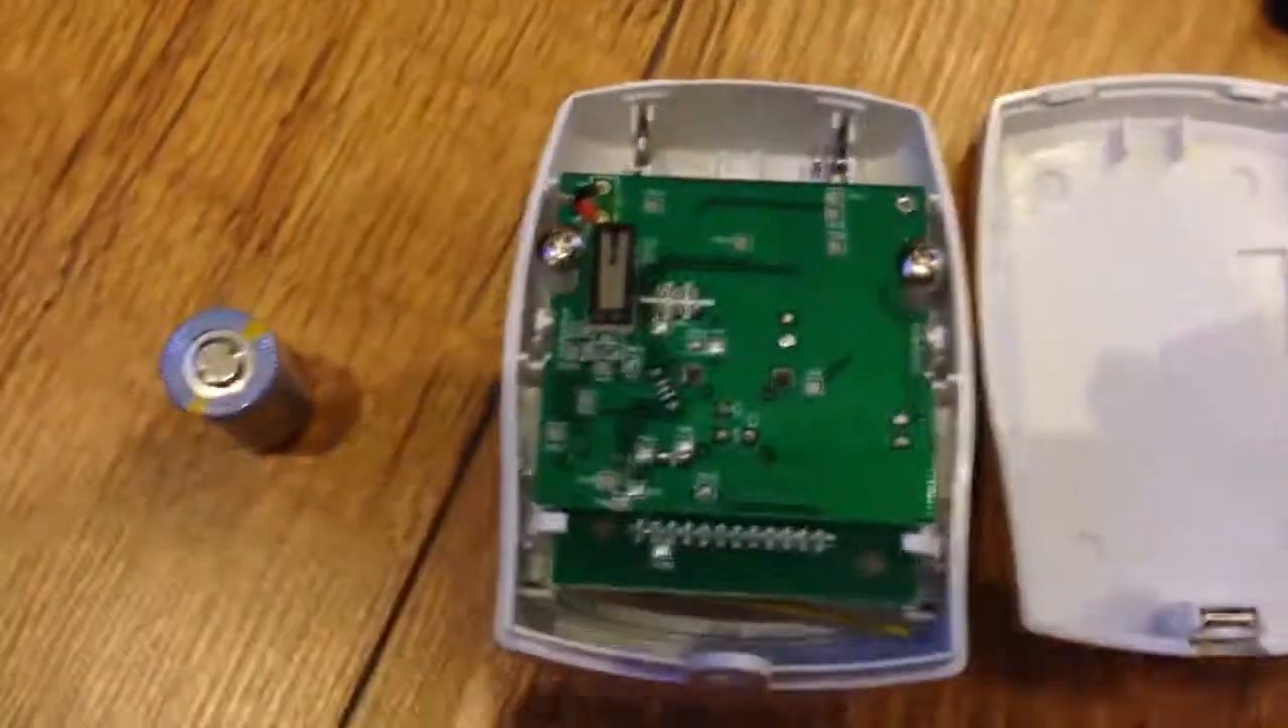So that's the screw removed and the back just lifted off.